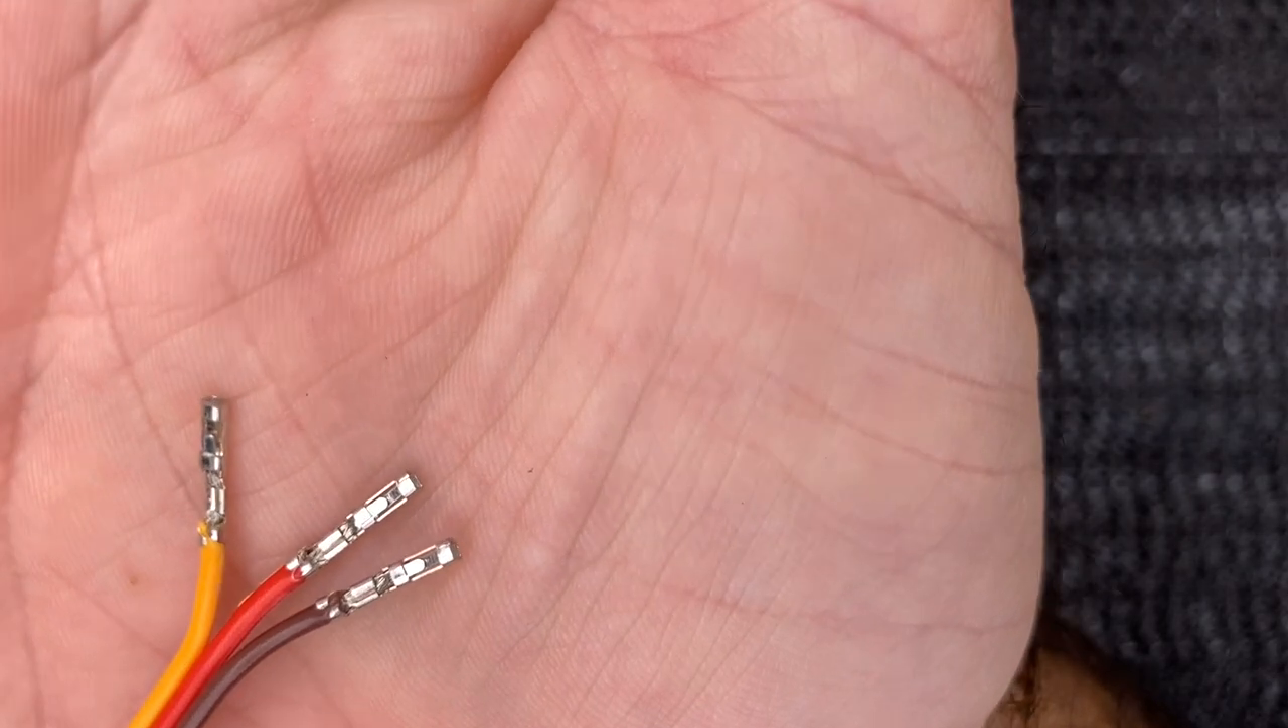That is a perfect crimped end. The first crimp is your insulation. The second crimp is your wire.